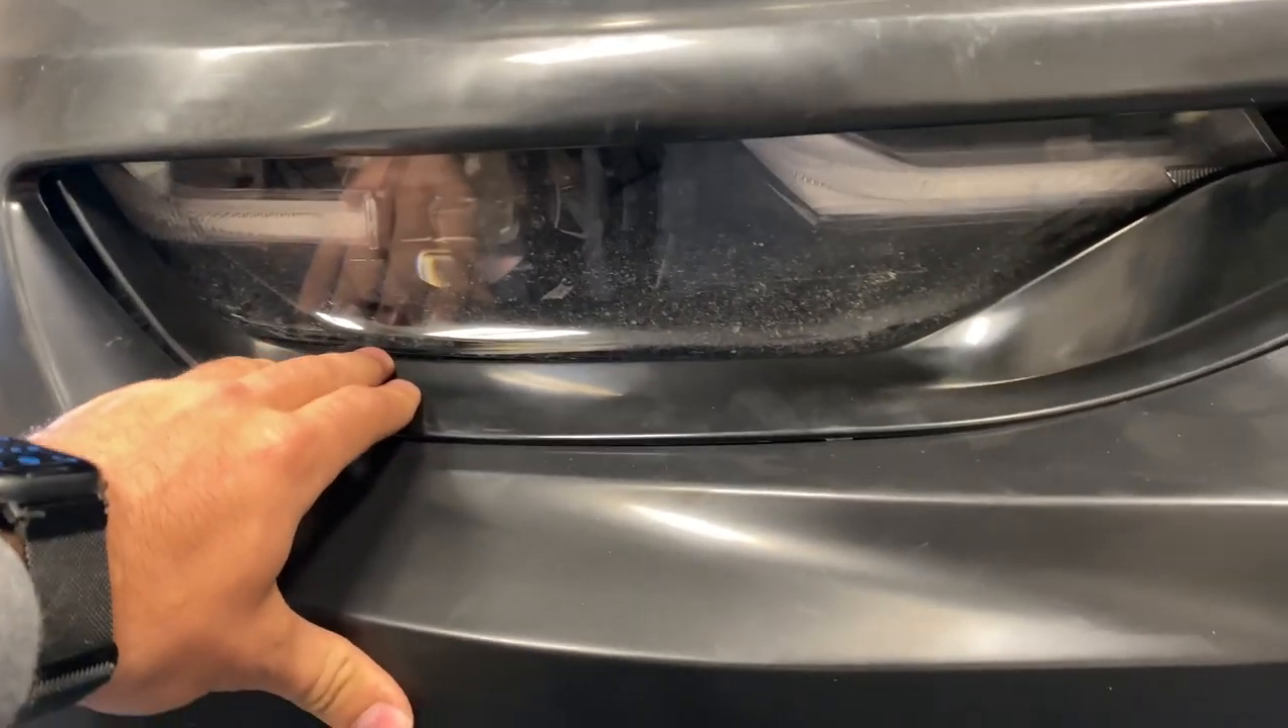So here we got the bumper officially on the car as you can see it's lining up nicely this headlight area is looking nice so far.